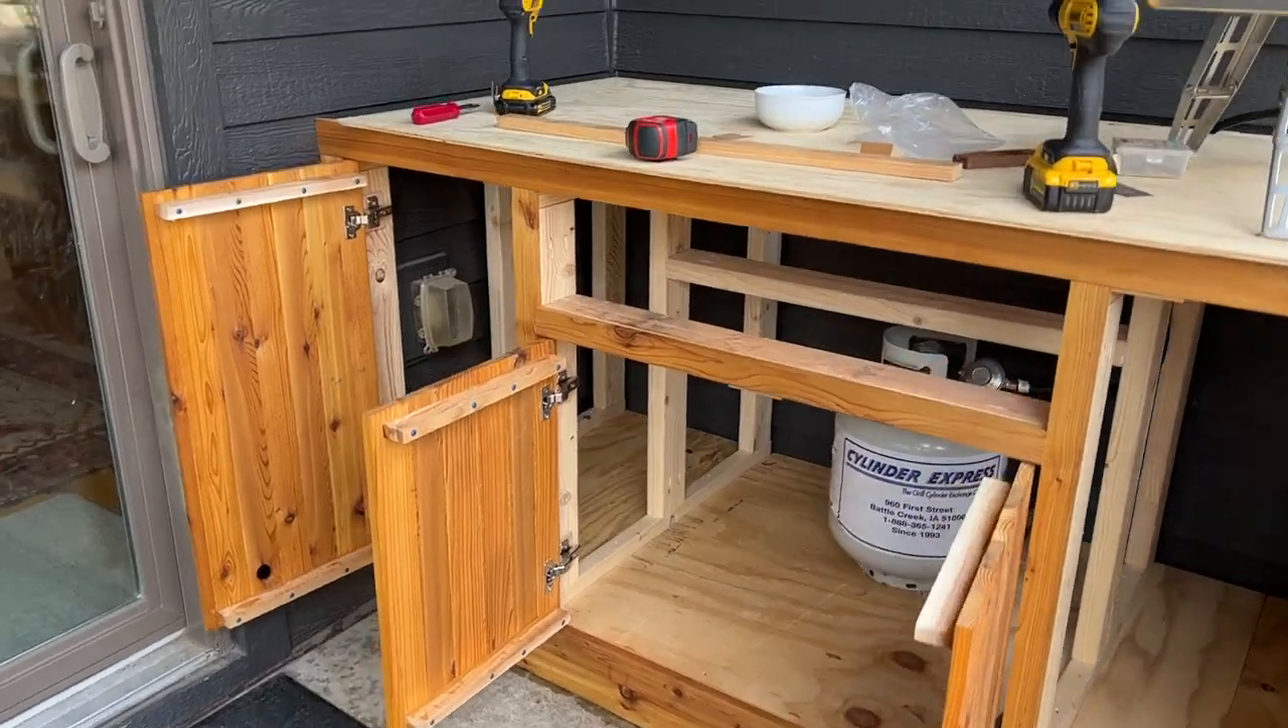Doors went on okay. Check out the hardware.